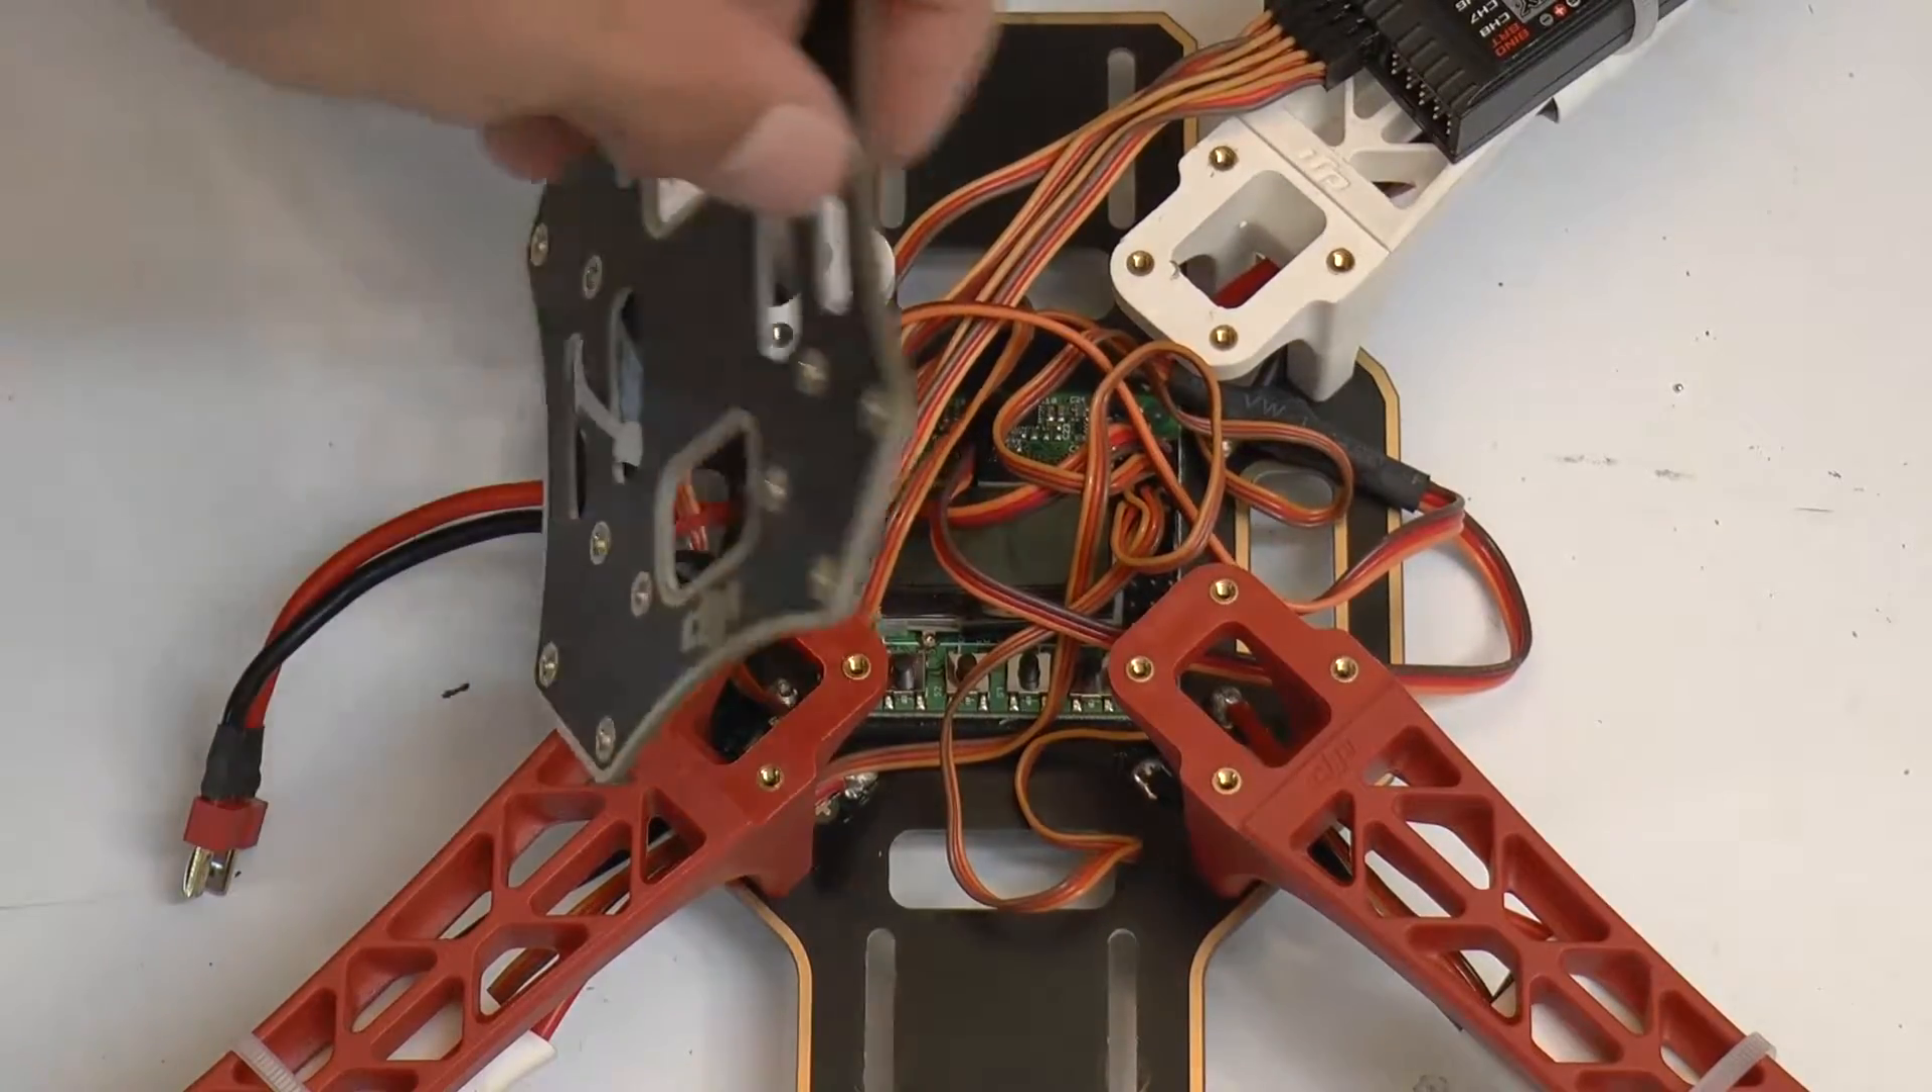Finally we got all of the screws off and now this top plate is going to be free.